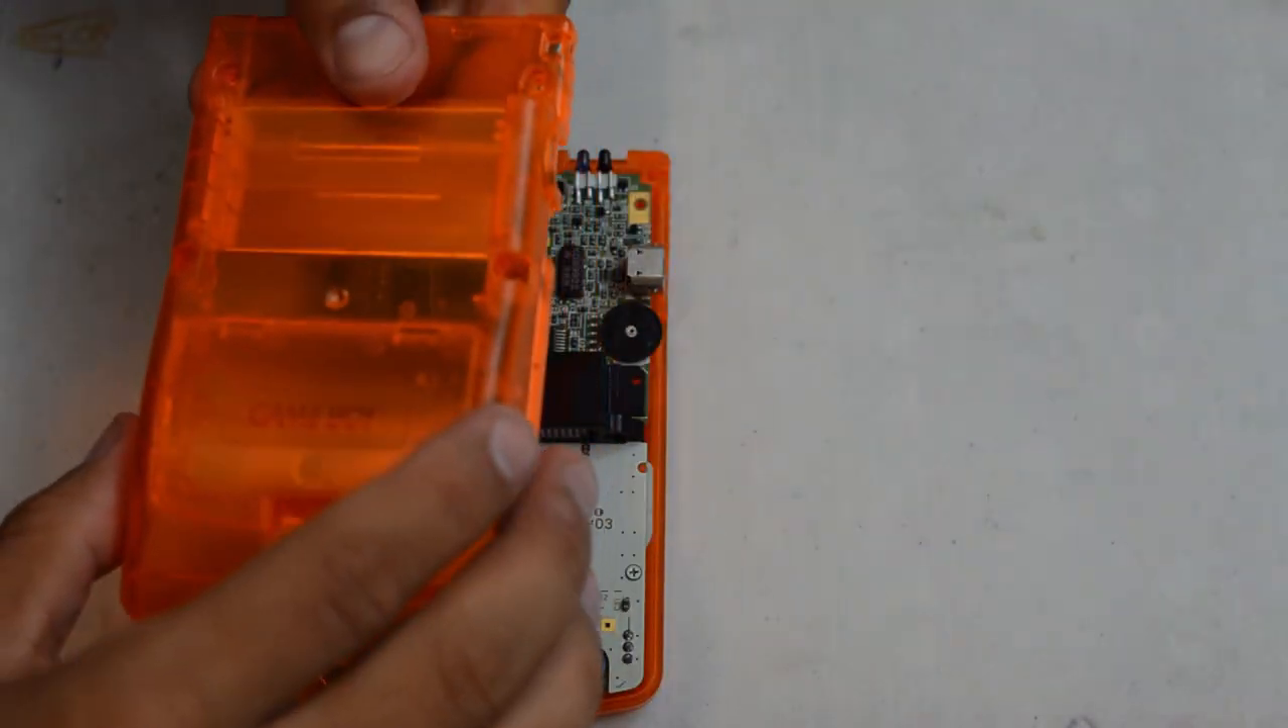Perfect so we already have our pcb in there and it's looking pretty nice.